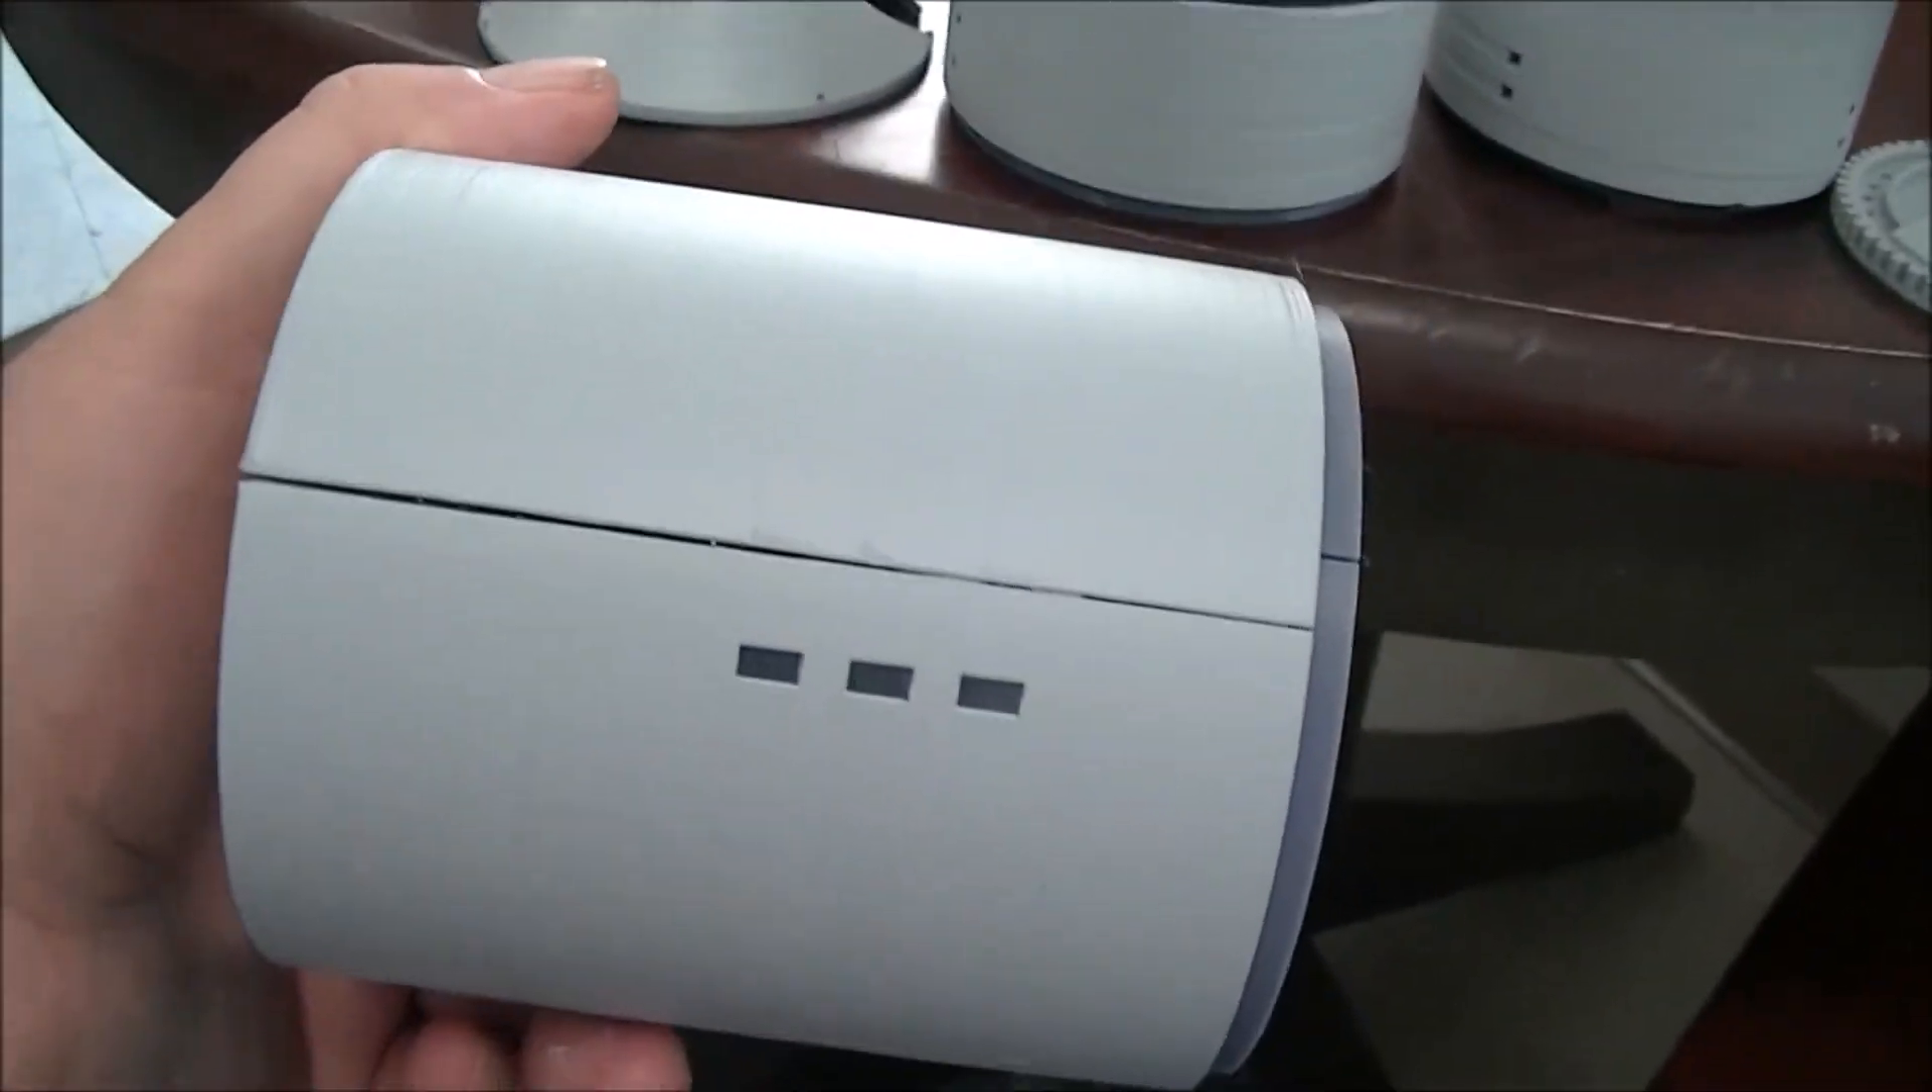And here is the main engineering hull. As you can see, I've got a little bit of a gap there.